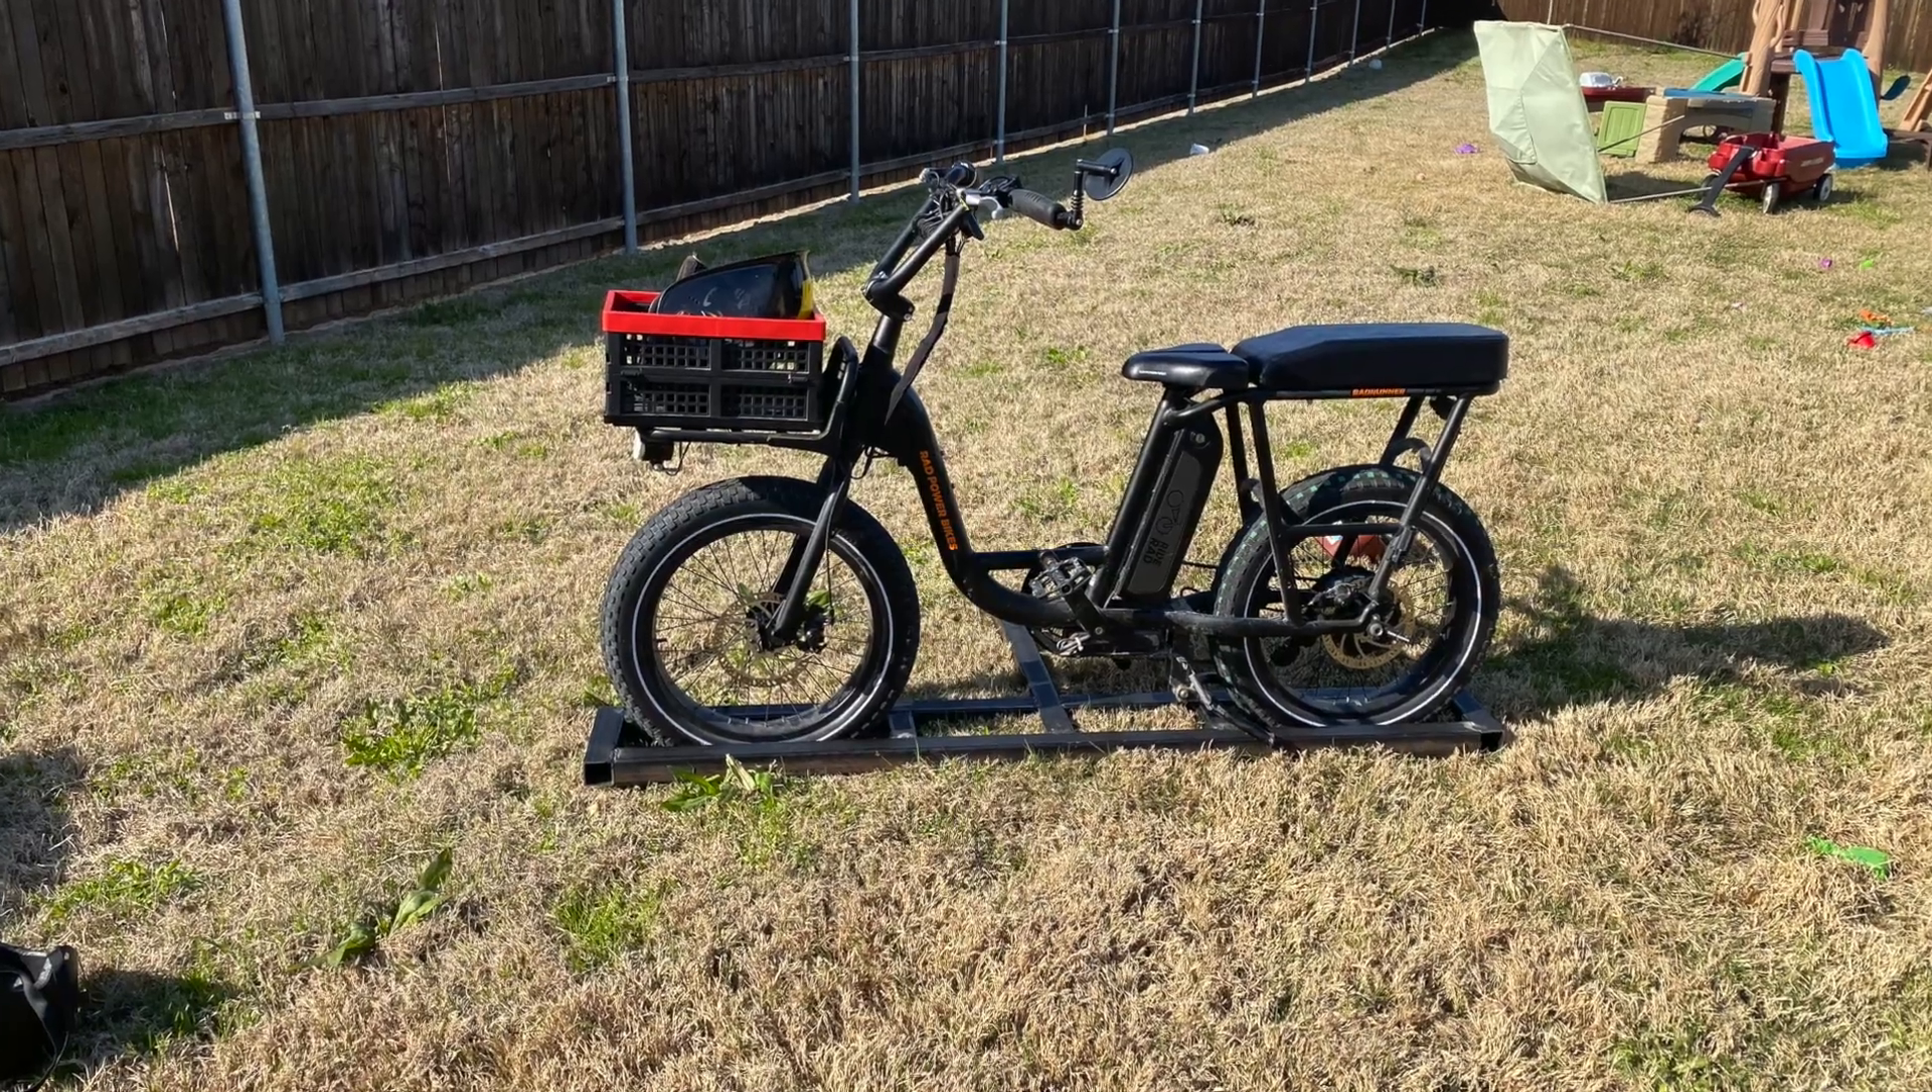I laid the rack on the ground and I put the bike in place to make sure the tires fit up right as you can see it fit great.